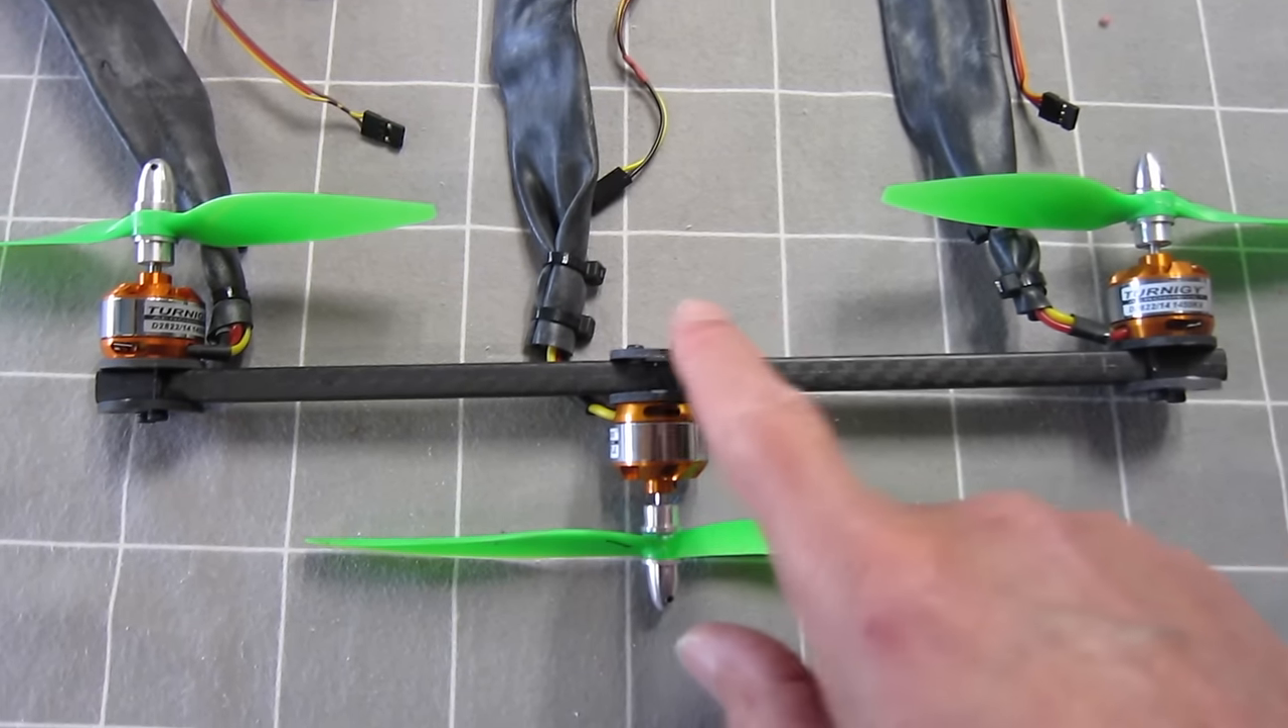Here are my three motors clamped onto the carbon fiber square bar.